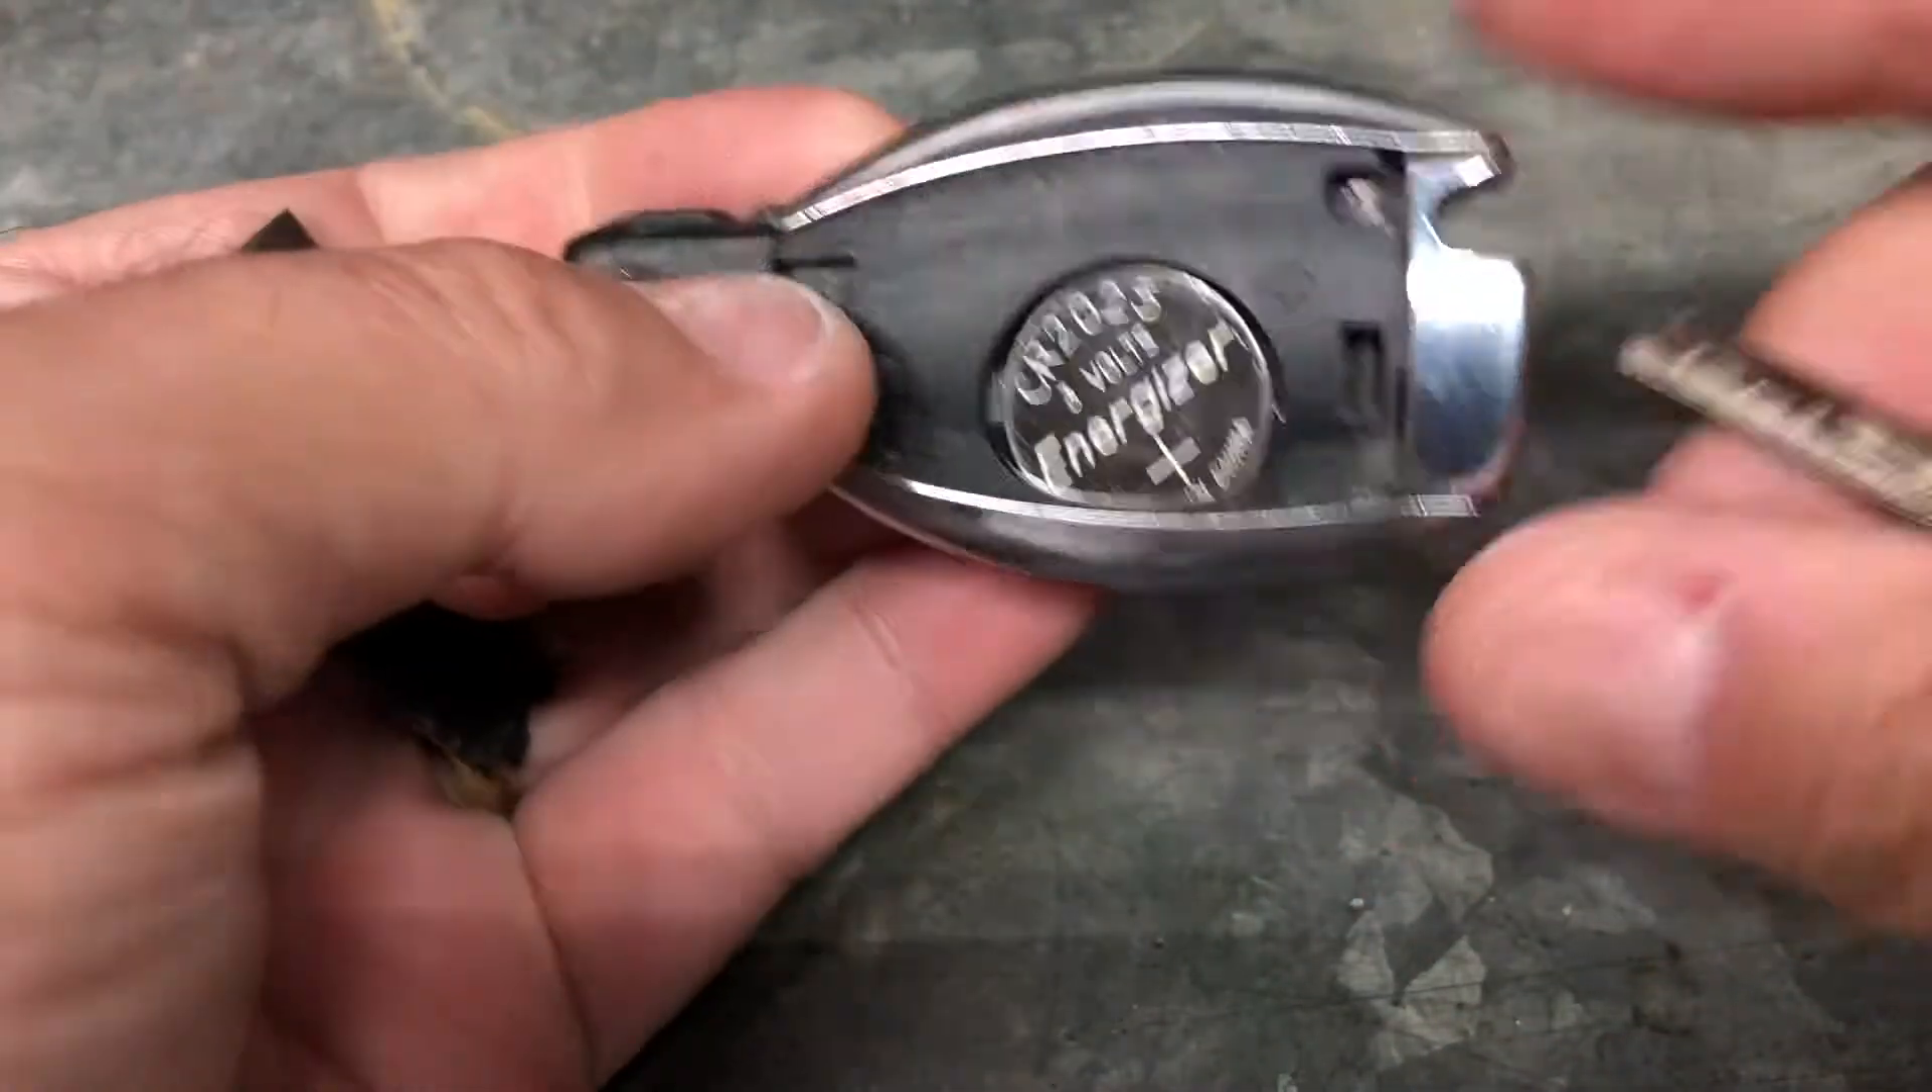There we've got access to our battery.